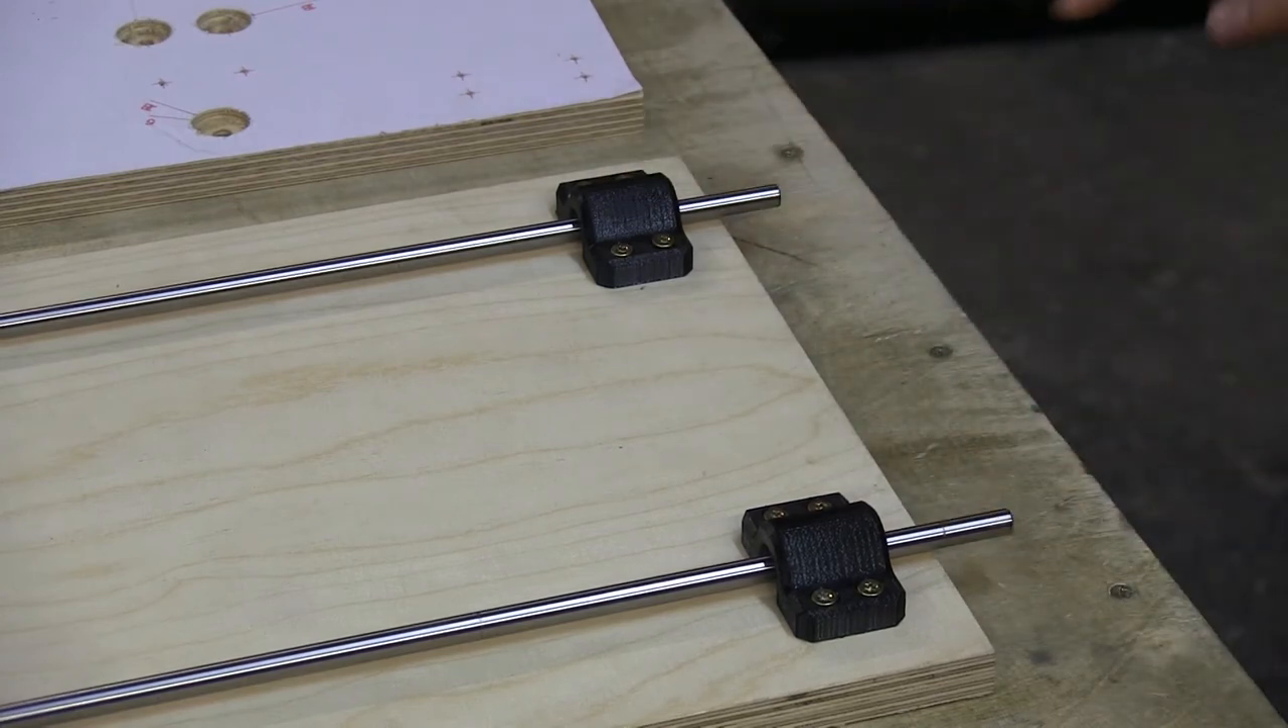I have now mounted the linear bearings for the lower book holder.